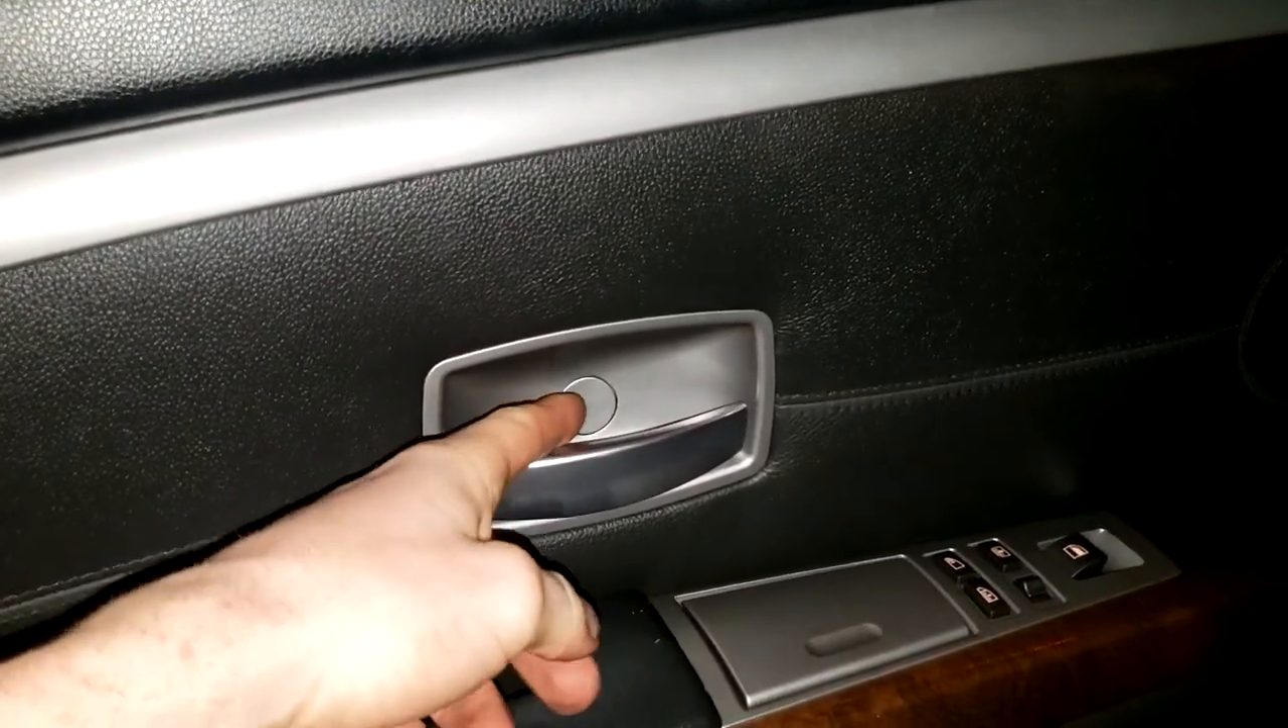Okay so now i got now i got the door panel put on.